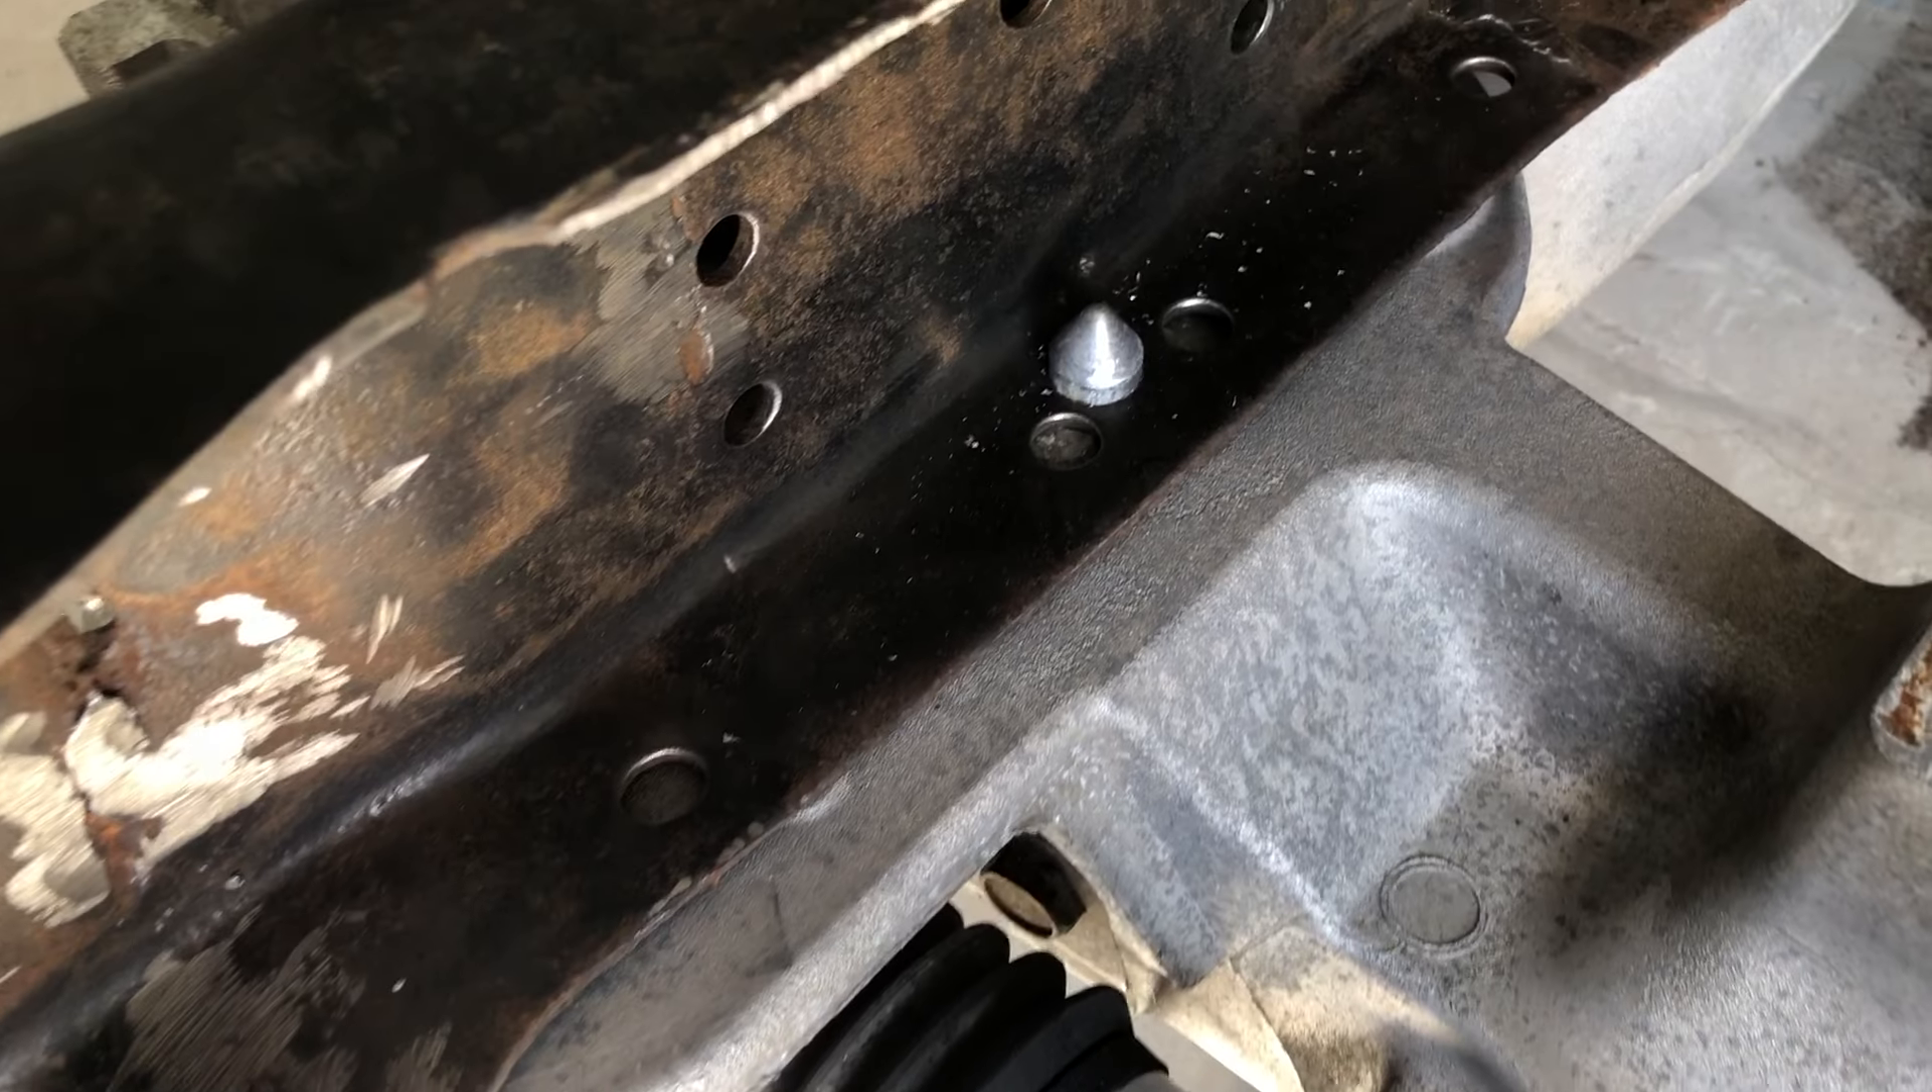So here's a shot at what the dowel pins look like after the holes are drilled.